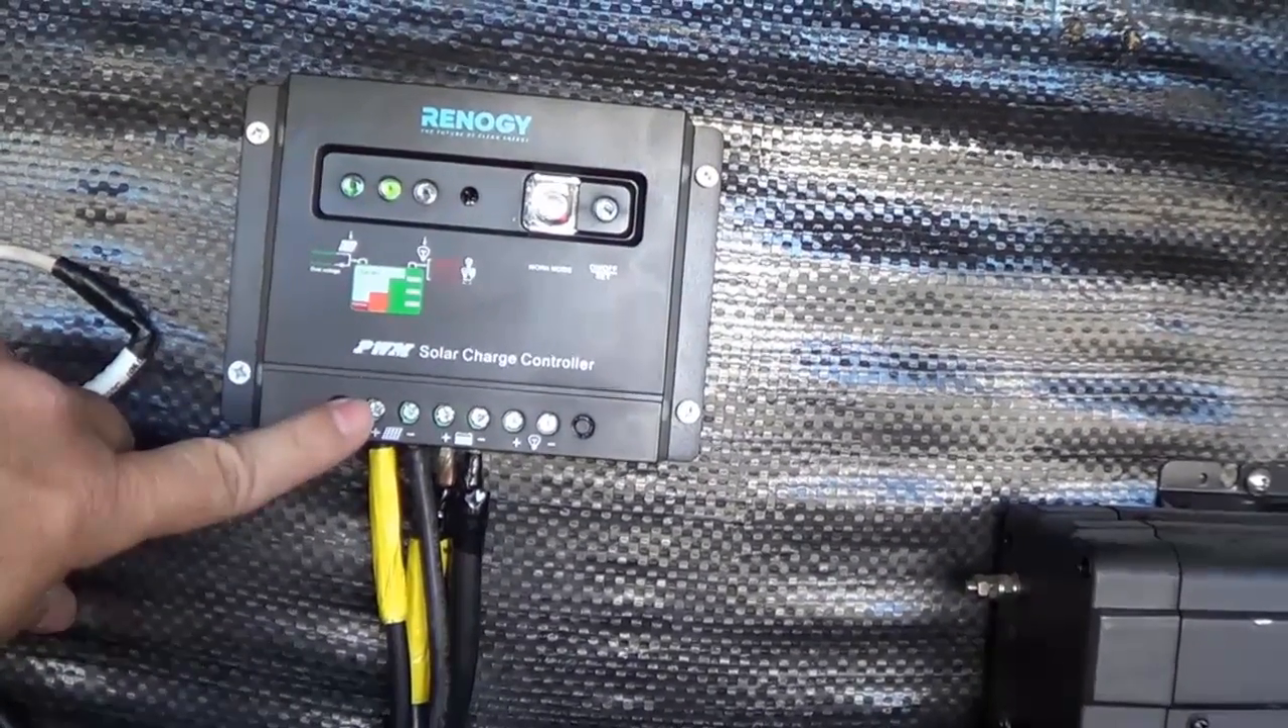And so I have the solar panel wires going into the charge controller.